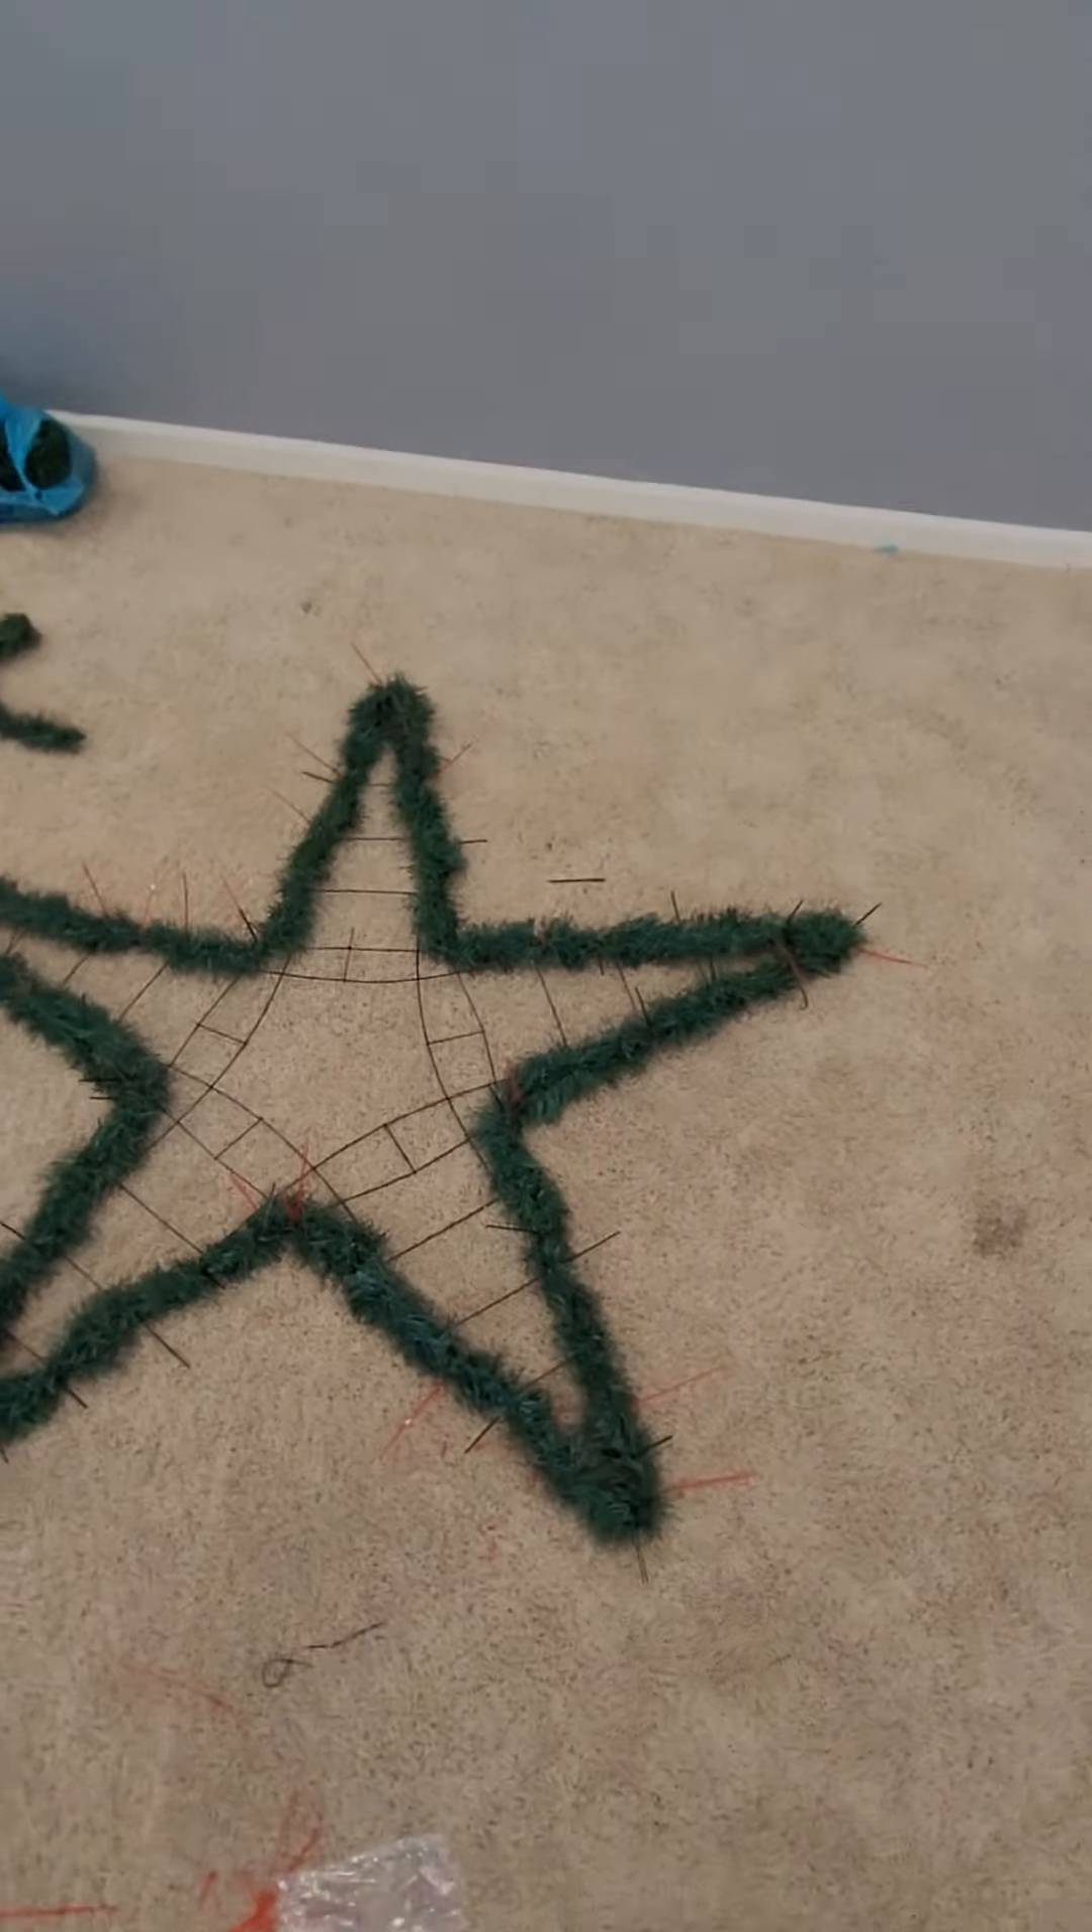Here's the finished star um until i get lights on it.